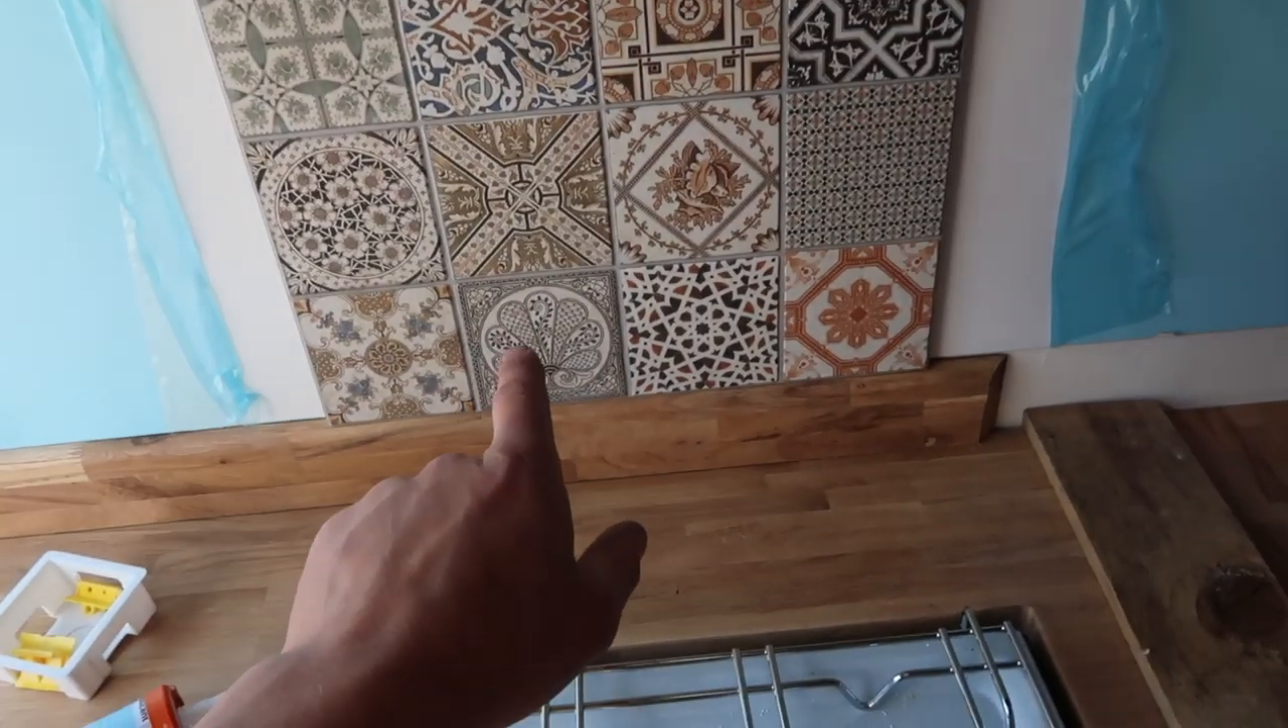And also i've got the upstand underneath the tile as well because the tiles actually just sliding on the silicon.